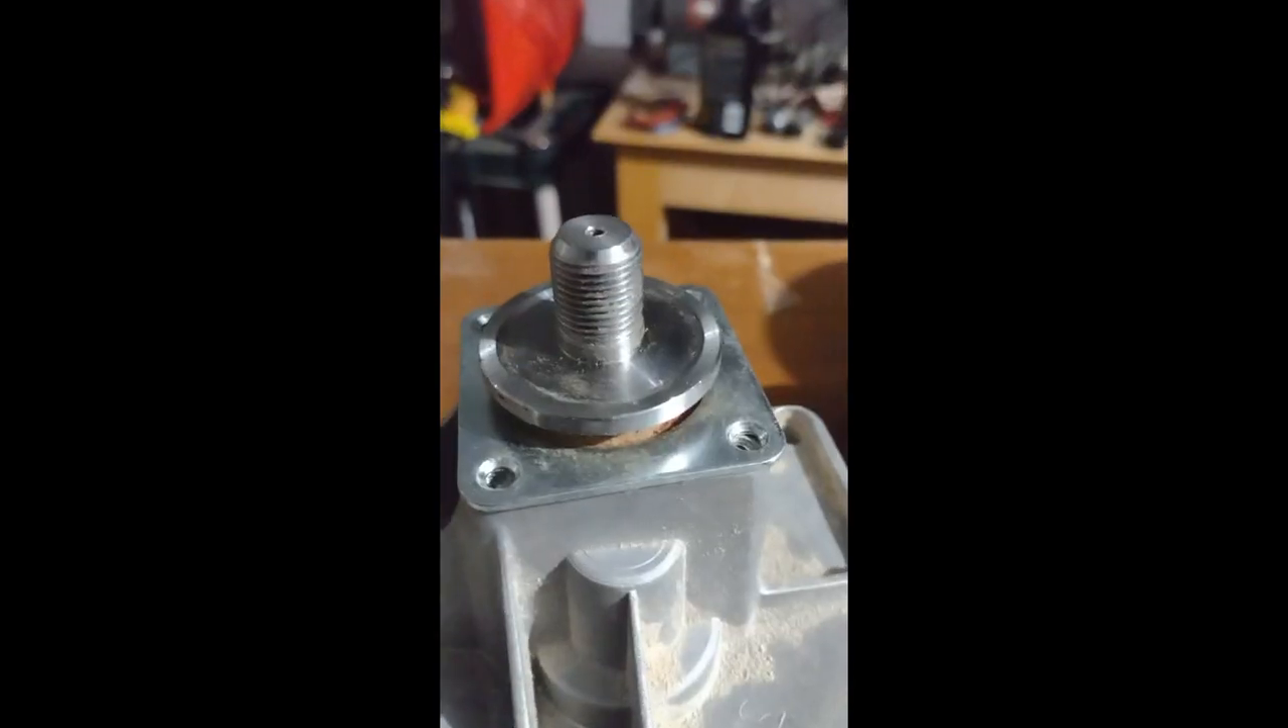The four machine screws that were in there i removed them.